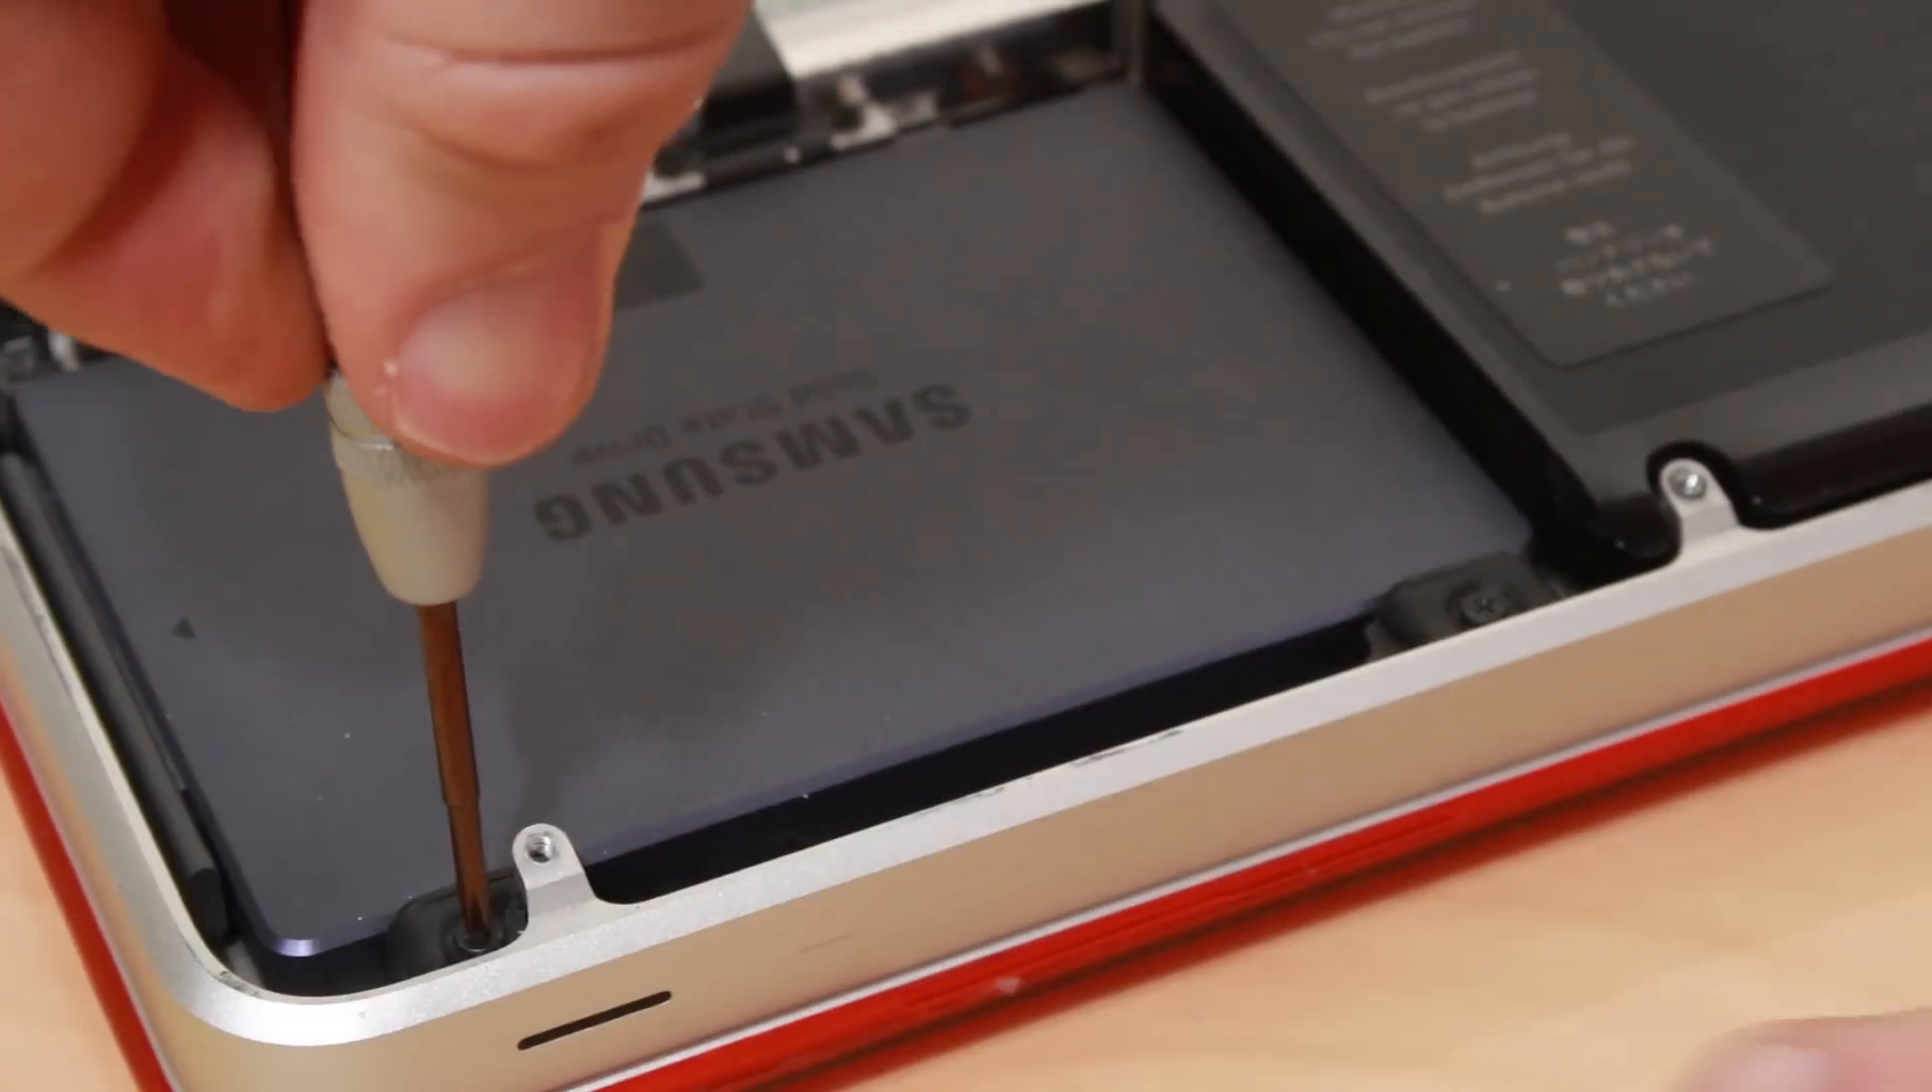Ya el disco duro está instalado ya lo instale.